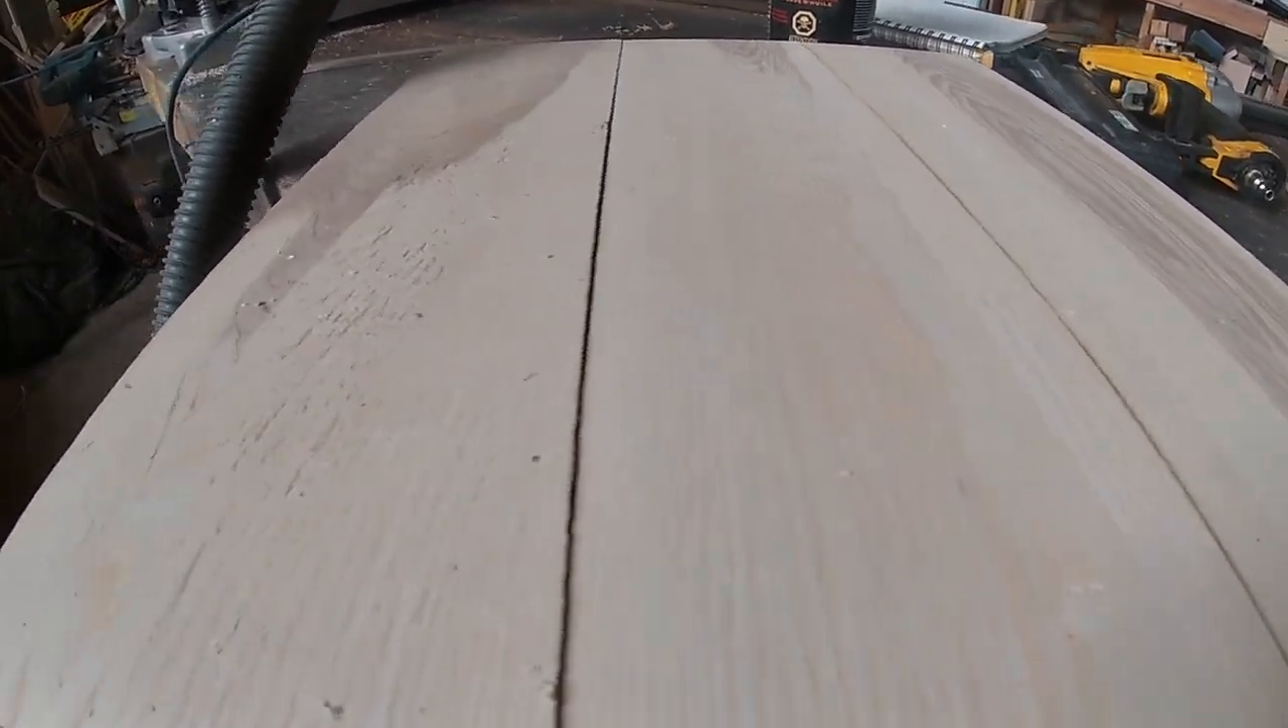As you can see, the joints are no good, because it hasn't been through the joiner yet.